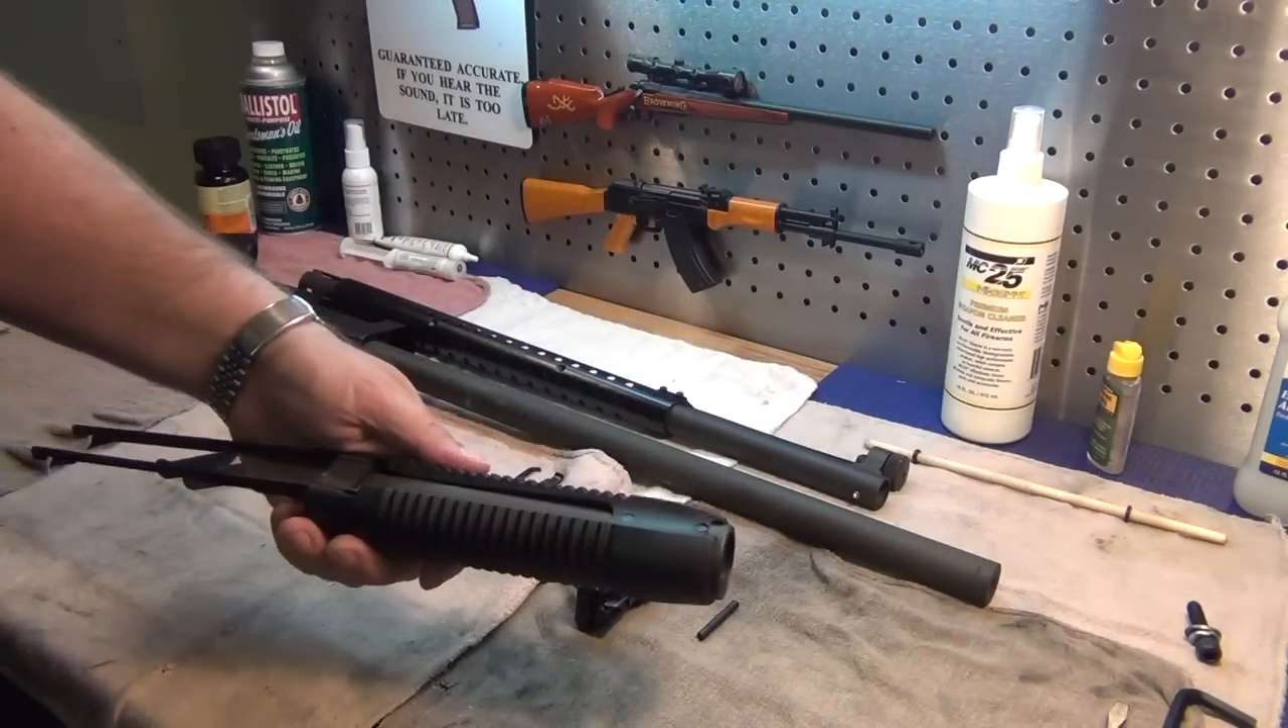I've gone ahead and I've reassembled the foregrip area.